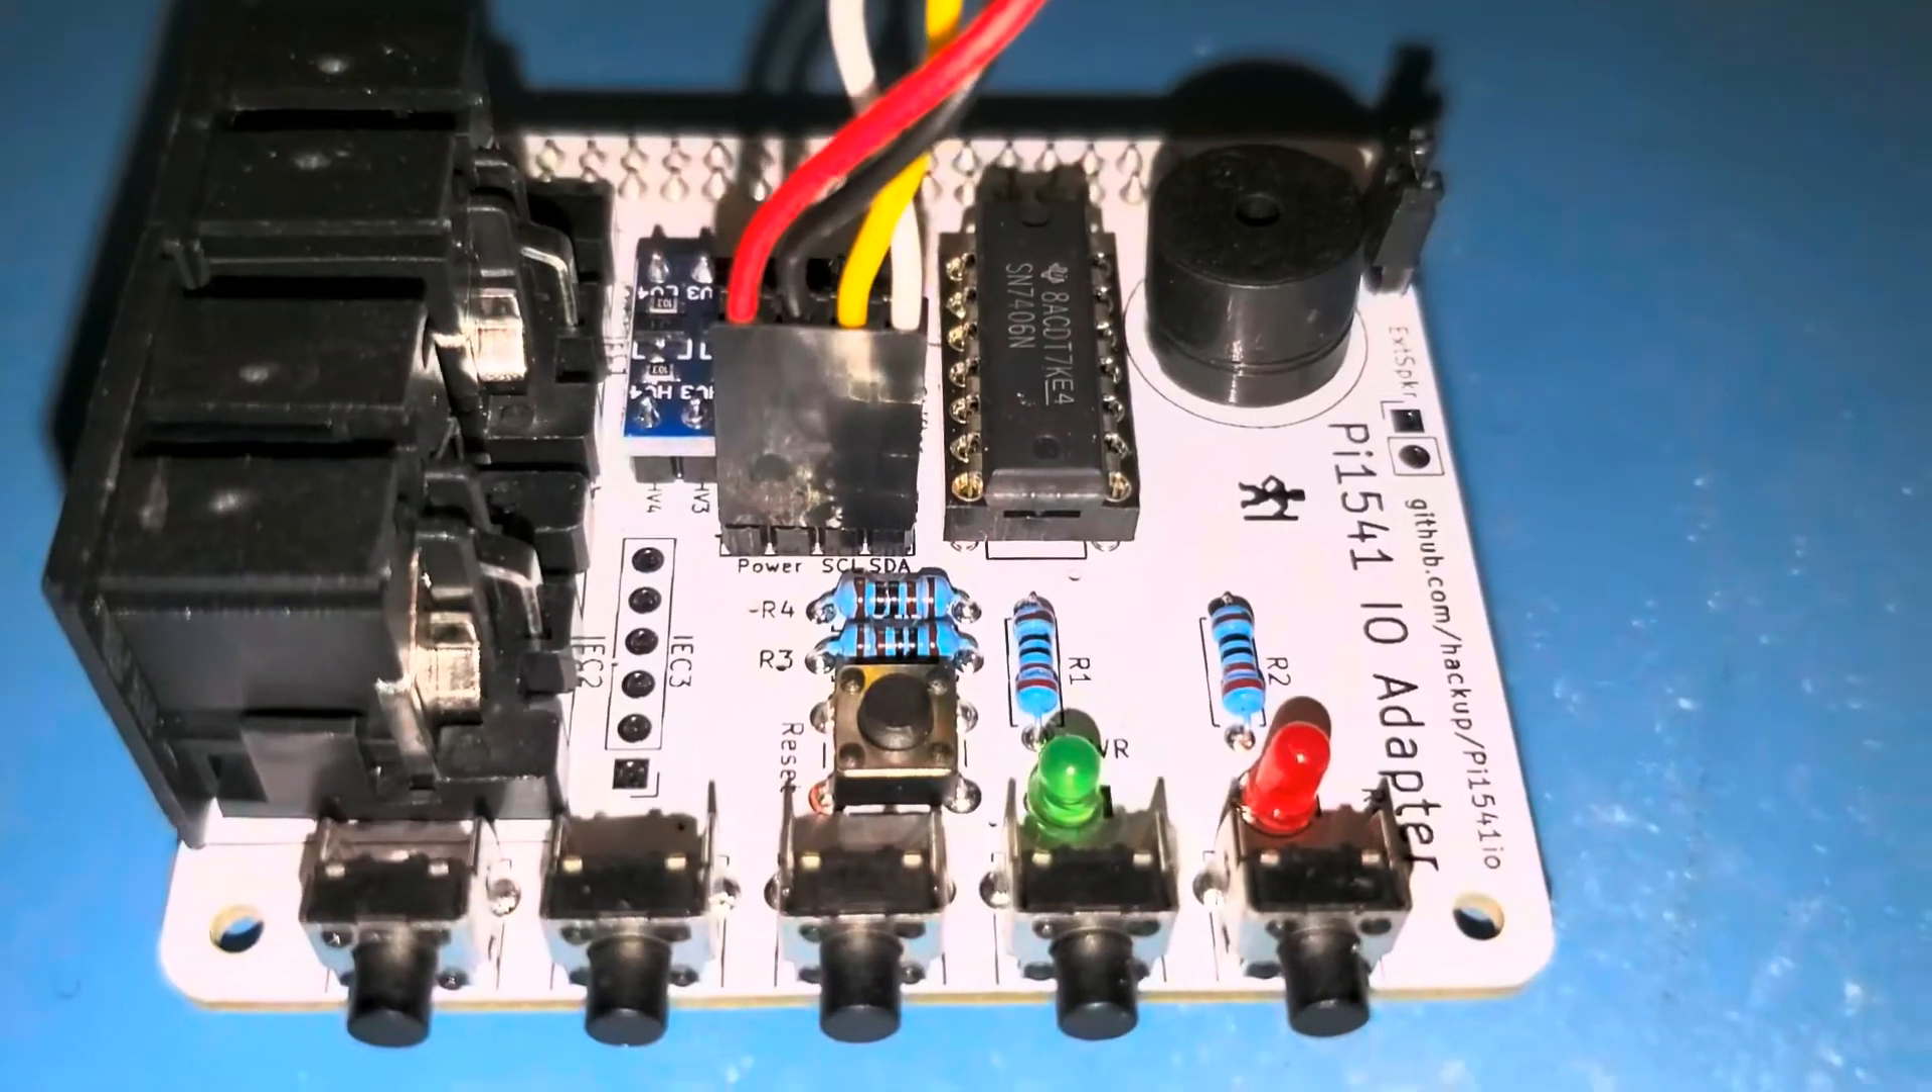And so here you see on the four pin header I have the power hooked up on the left there where it says power and then the yellow and white hooked up where the data lines are SCL and SDA.